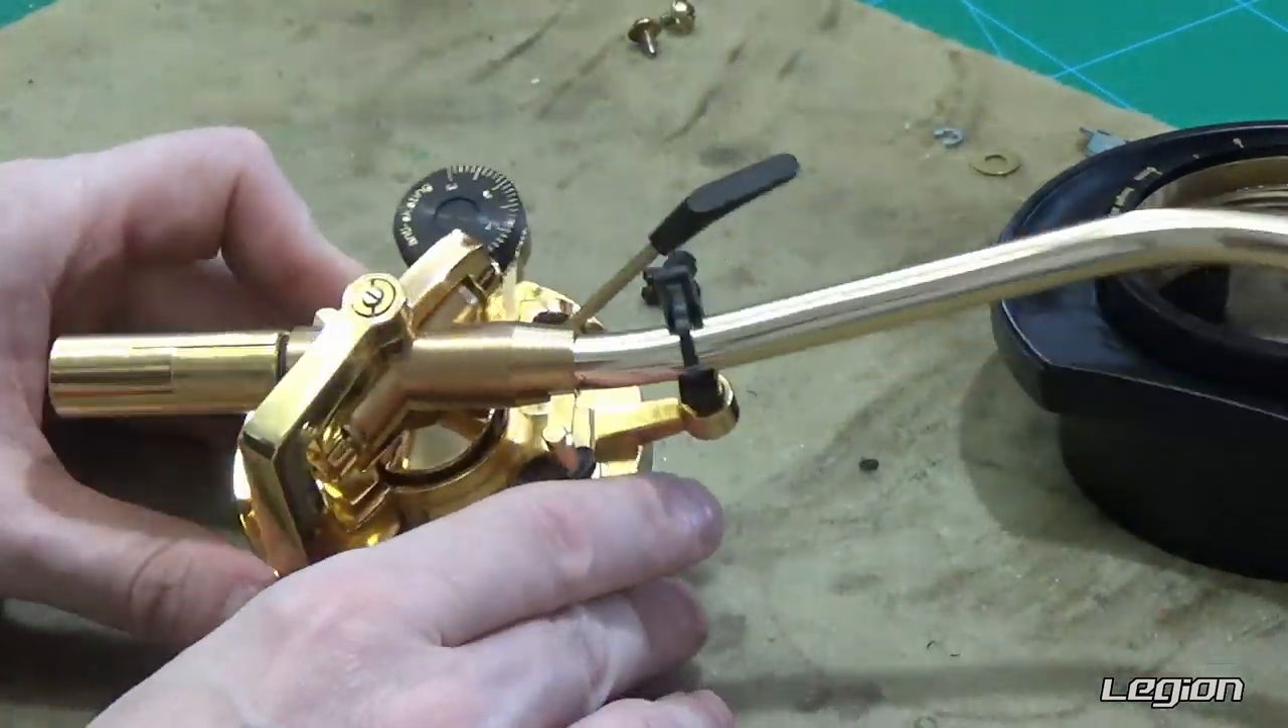So there we have the tone arm quickly put back together.